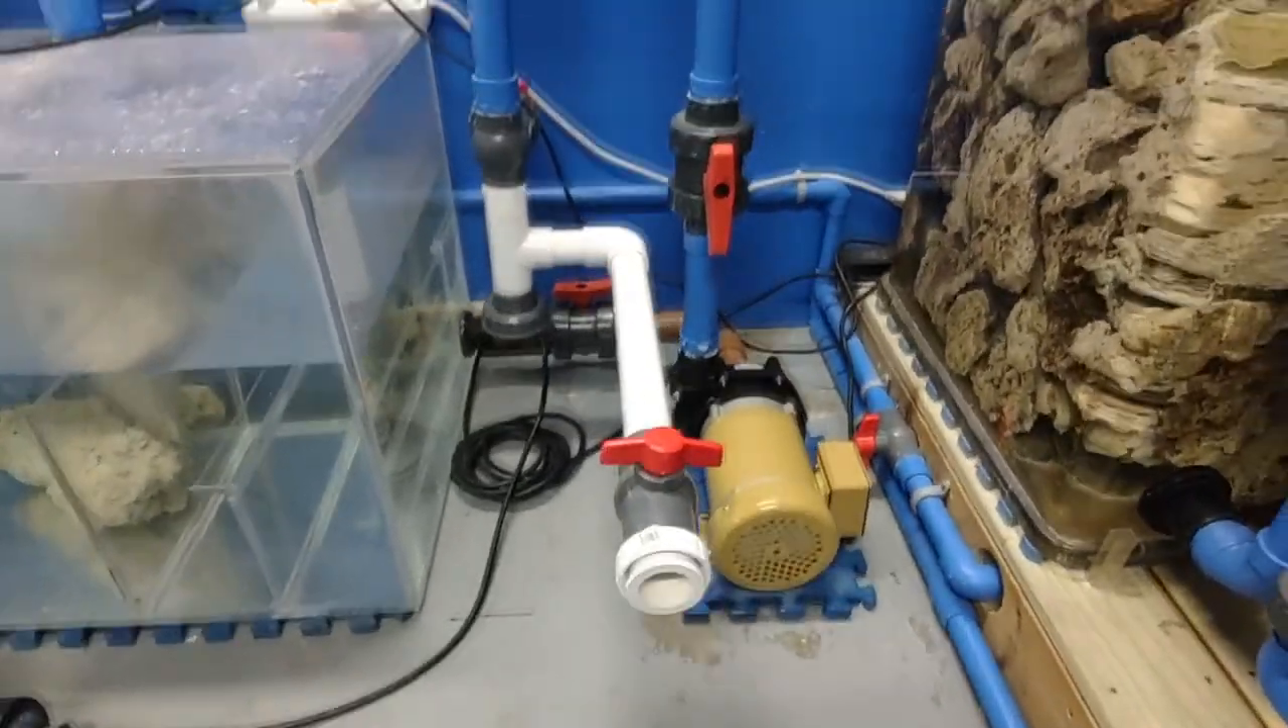Okay it's been about a half hour 45 minutes and we are completed there is the new motor no leaks.